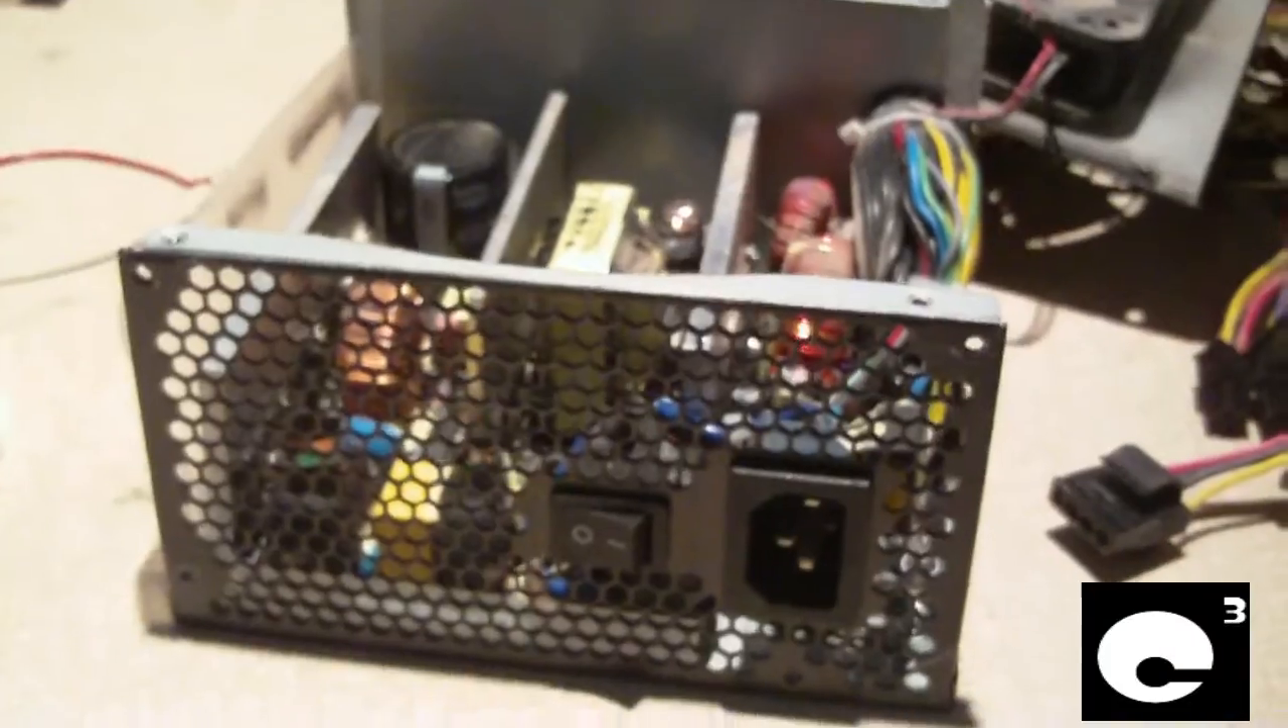Okay, I got the cover taken off, and here's how the inside of the unit looks.